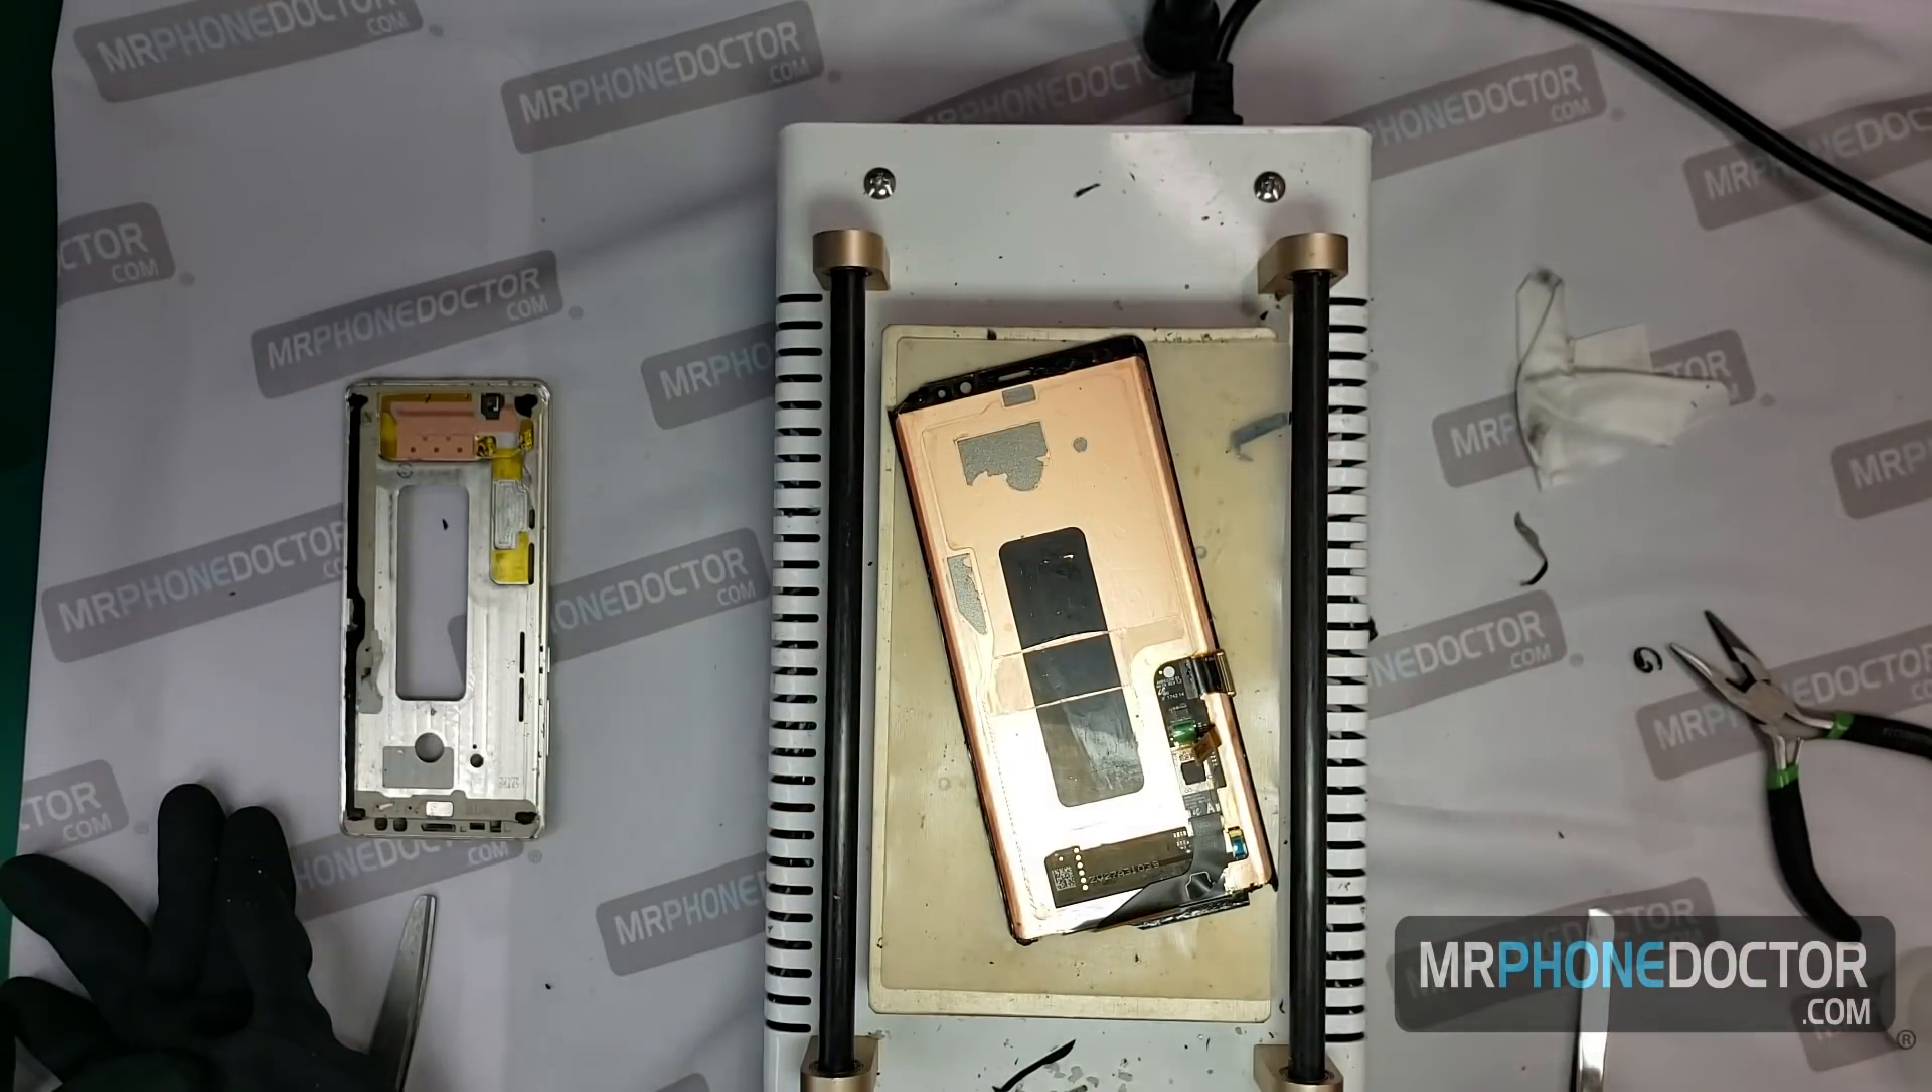Okay, we have removed the middle frame successfully.